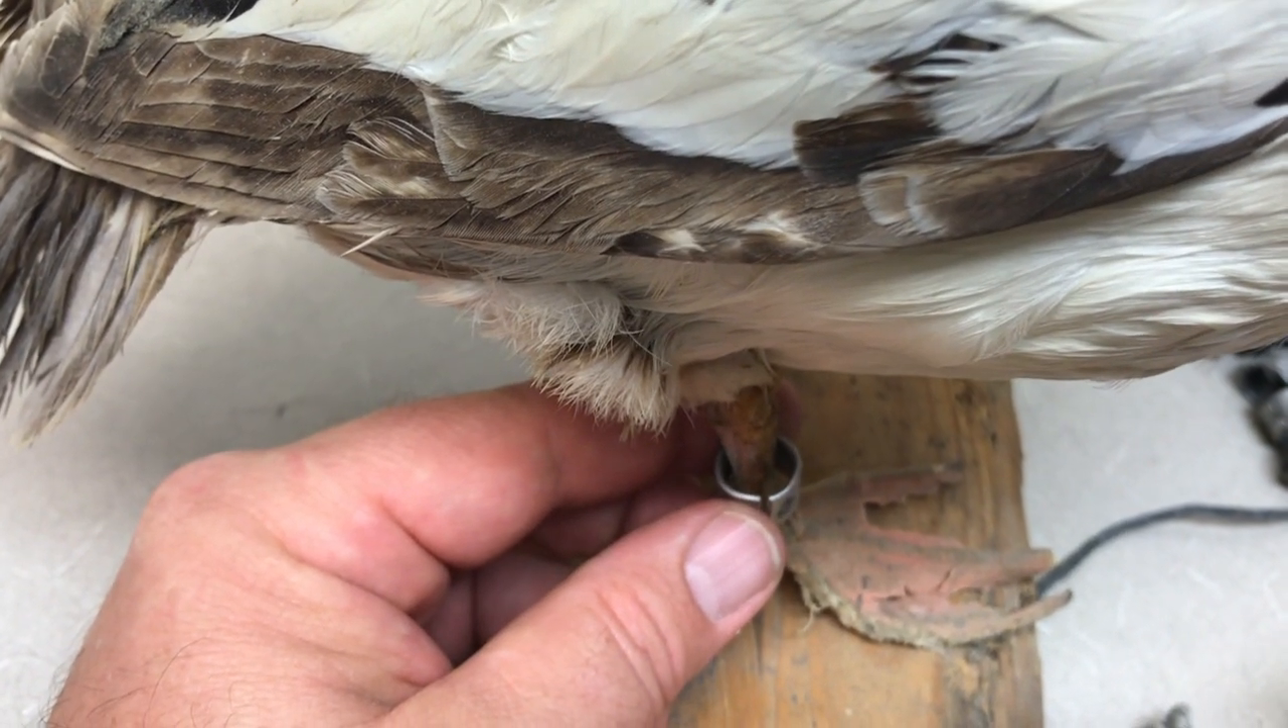Notice that this bird's leg is a little small for this band.